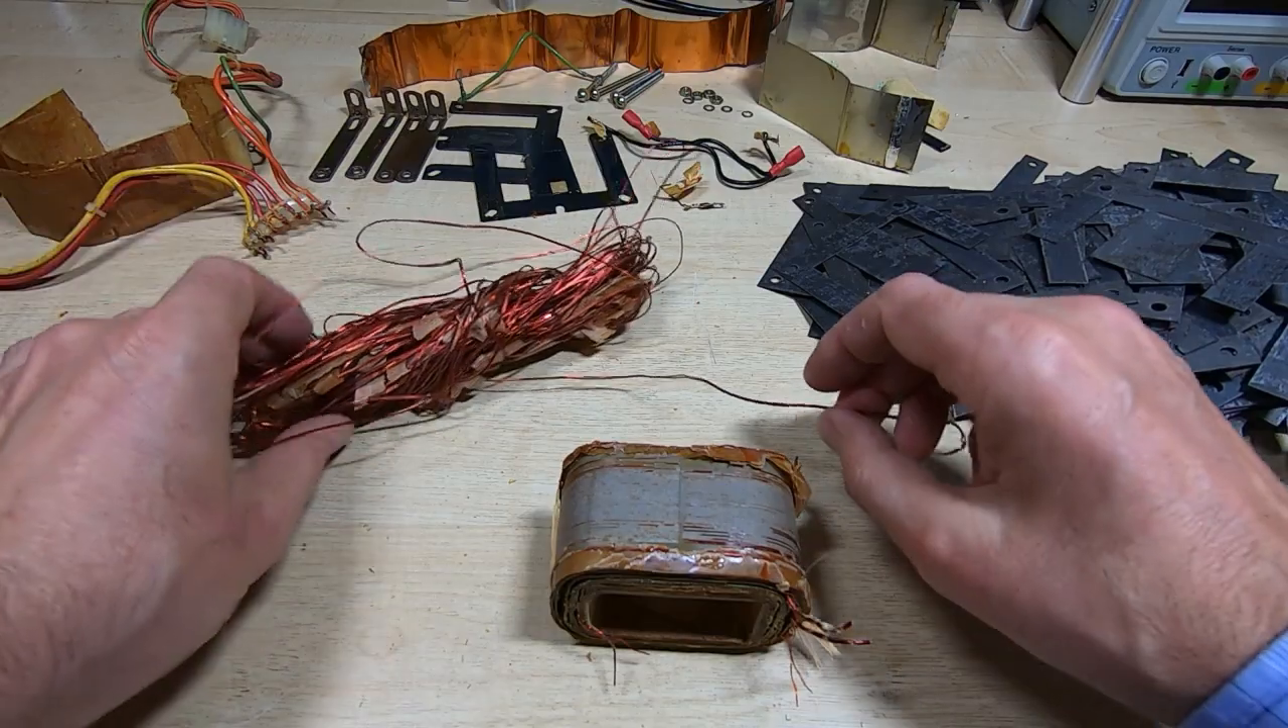Okay i've got the first winding removed and that was the 21 volt winding and it had 92 turns.